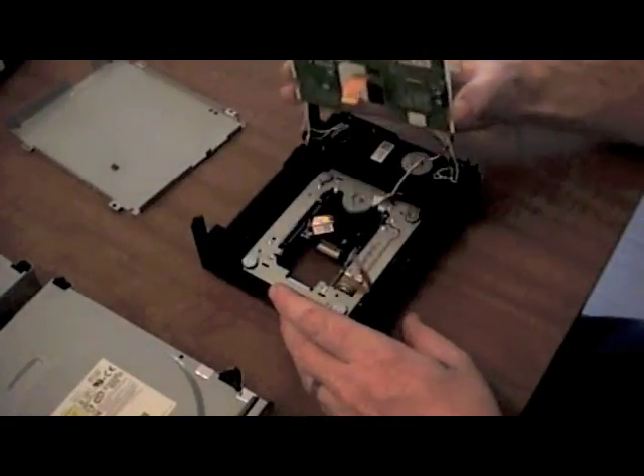So now your drive's free, with the exception of the wires.